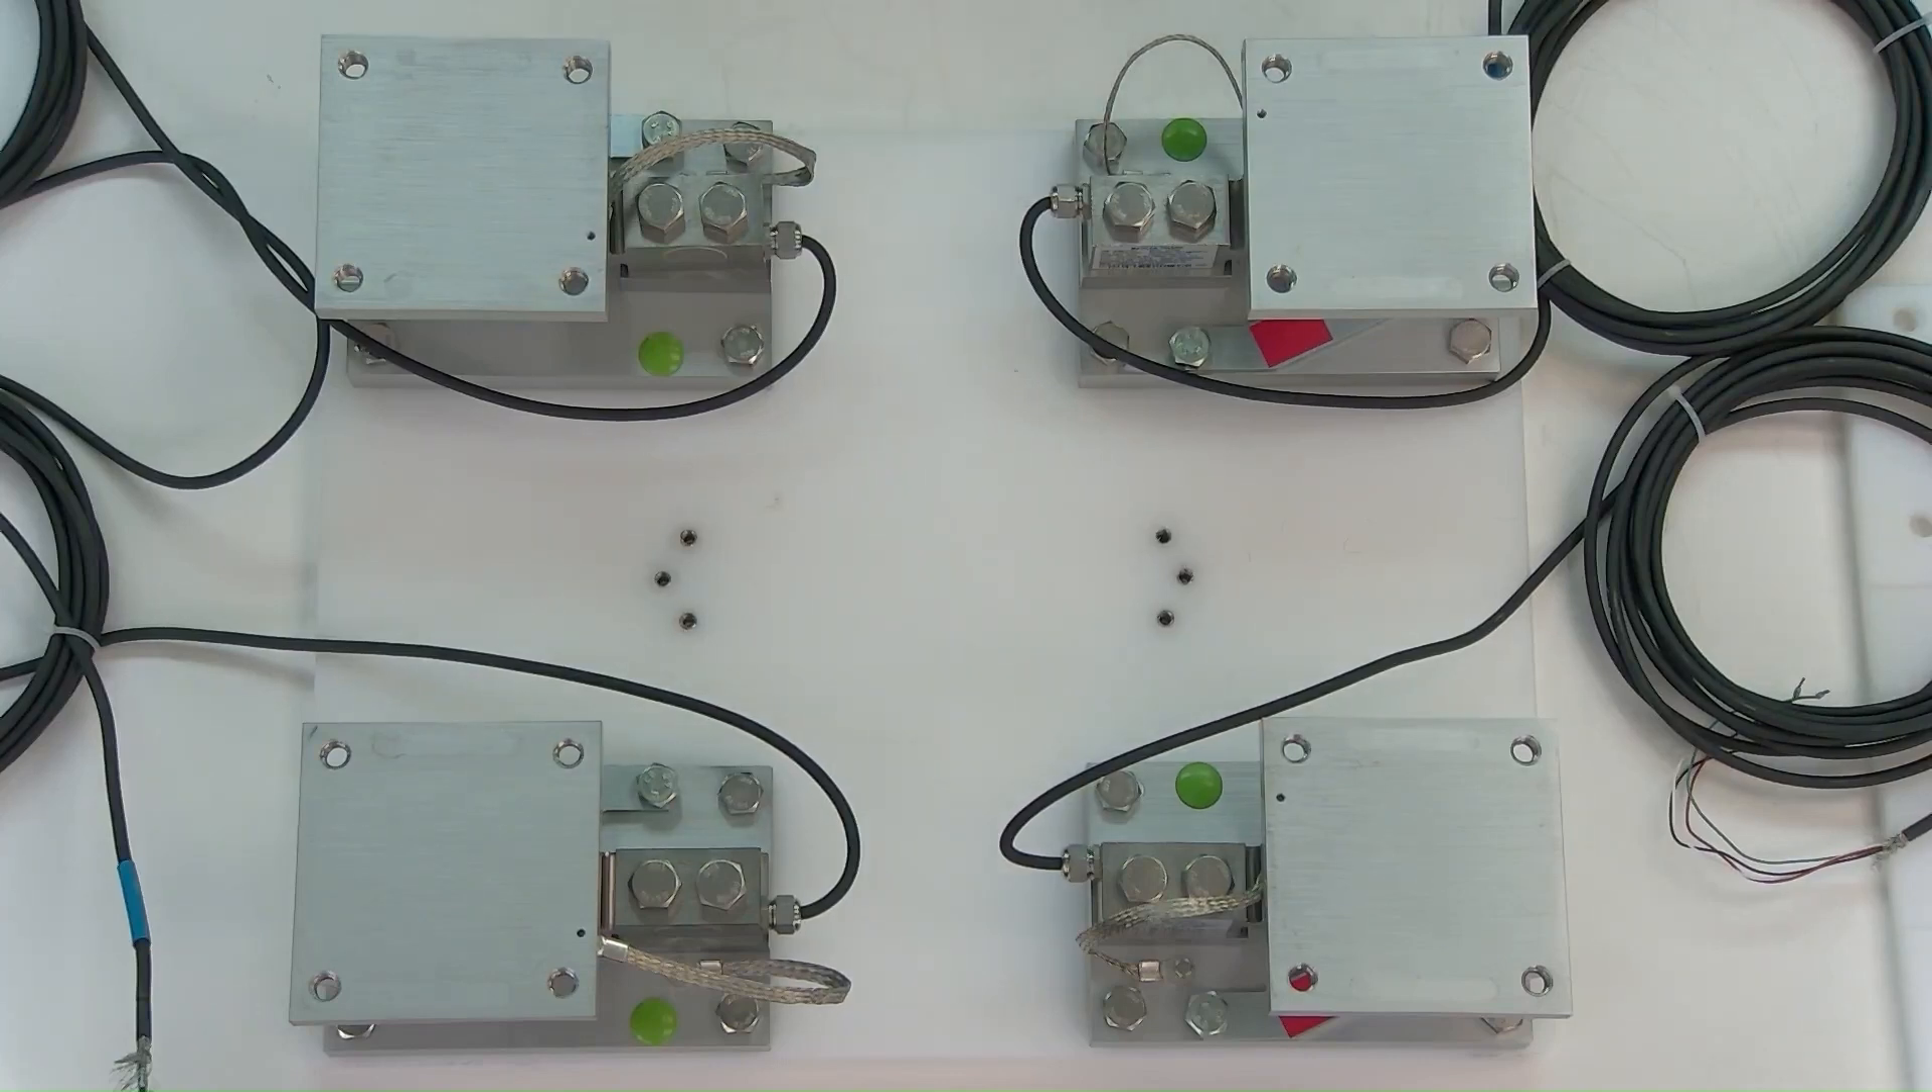So here you can see our load cells and weigh modules are already in place.